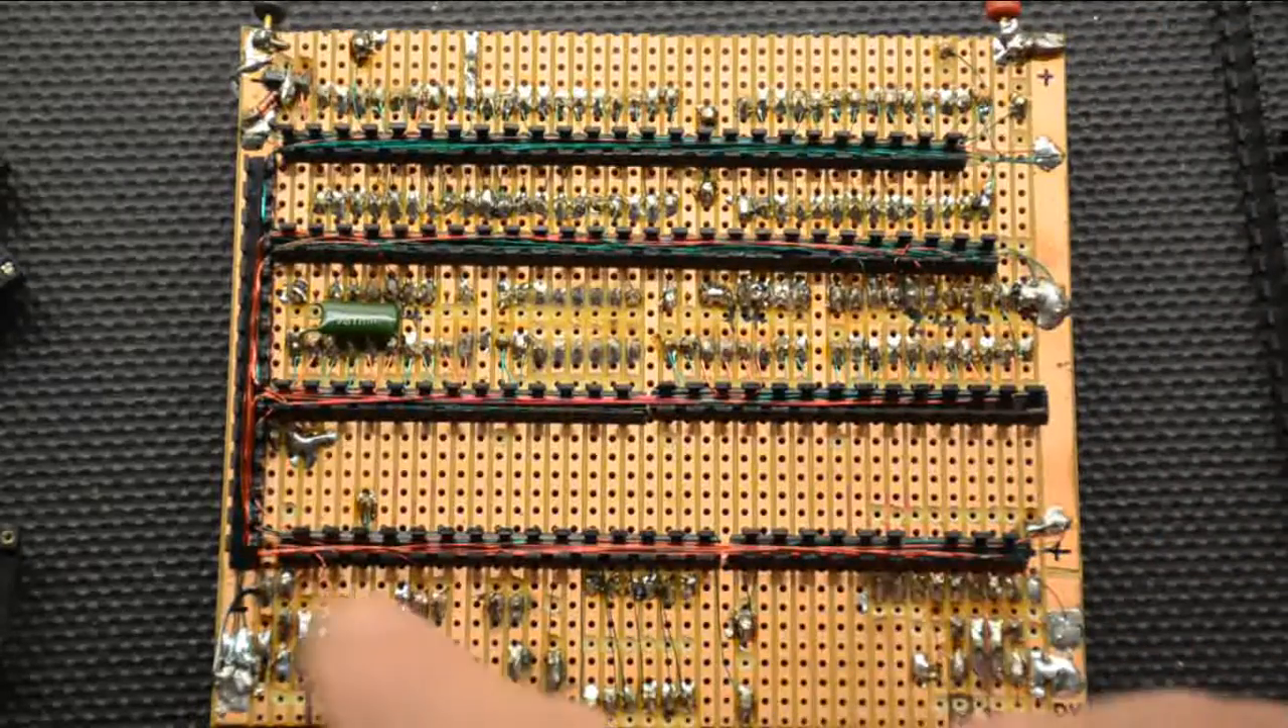You can see that the wiring is all done up along these wiring combs these are the little black things you can see here.